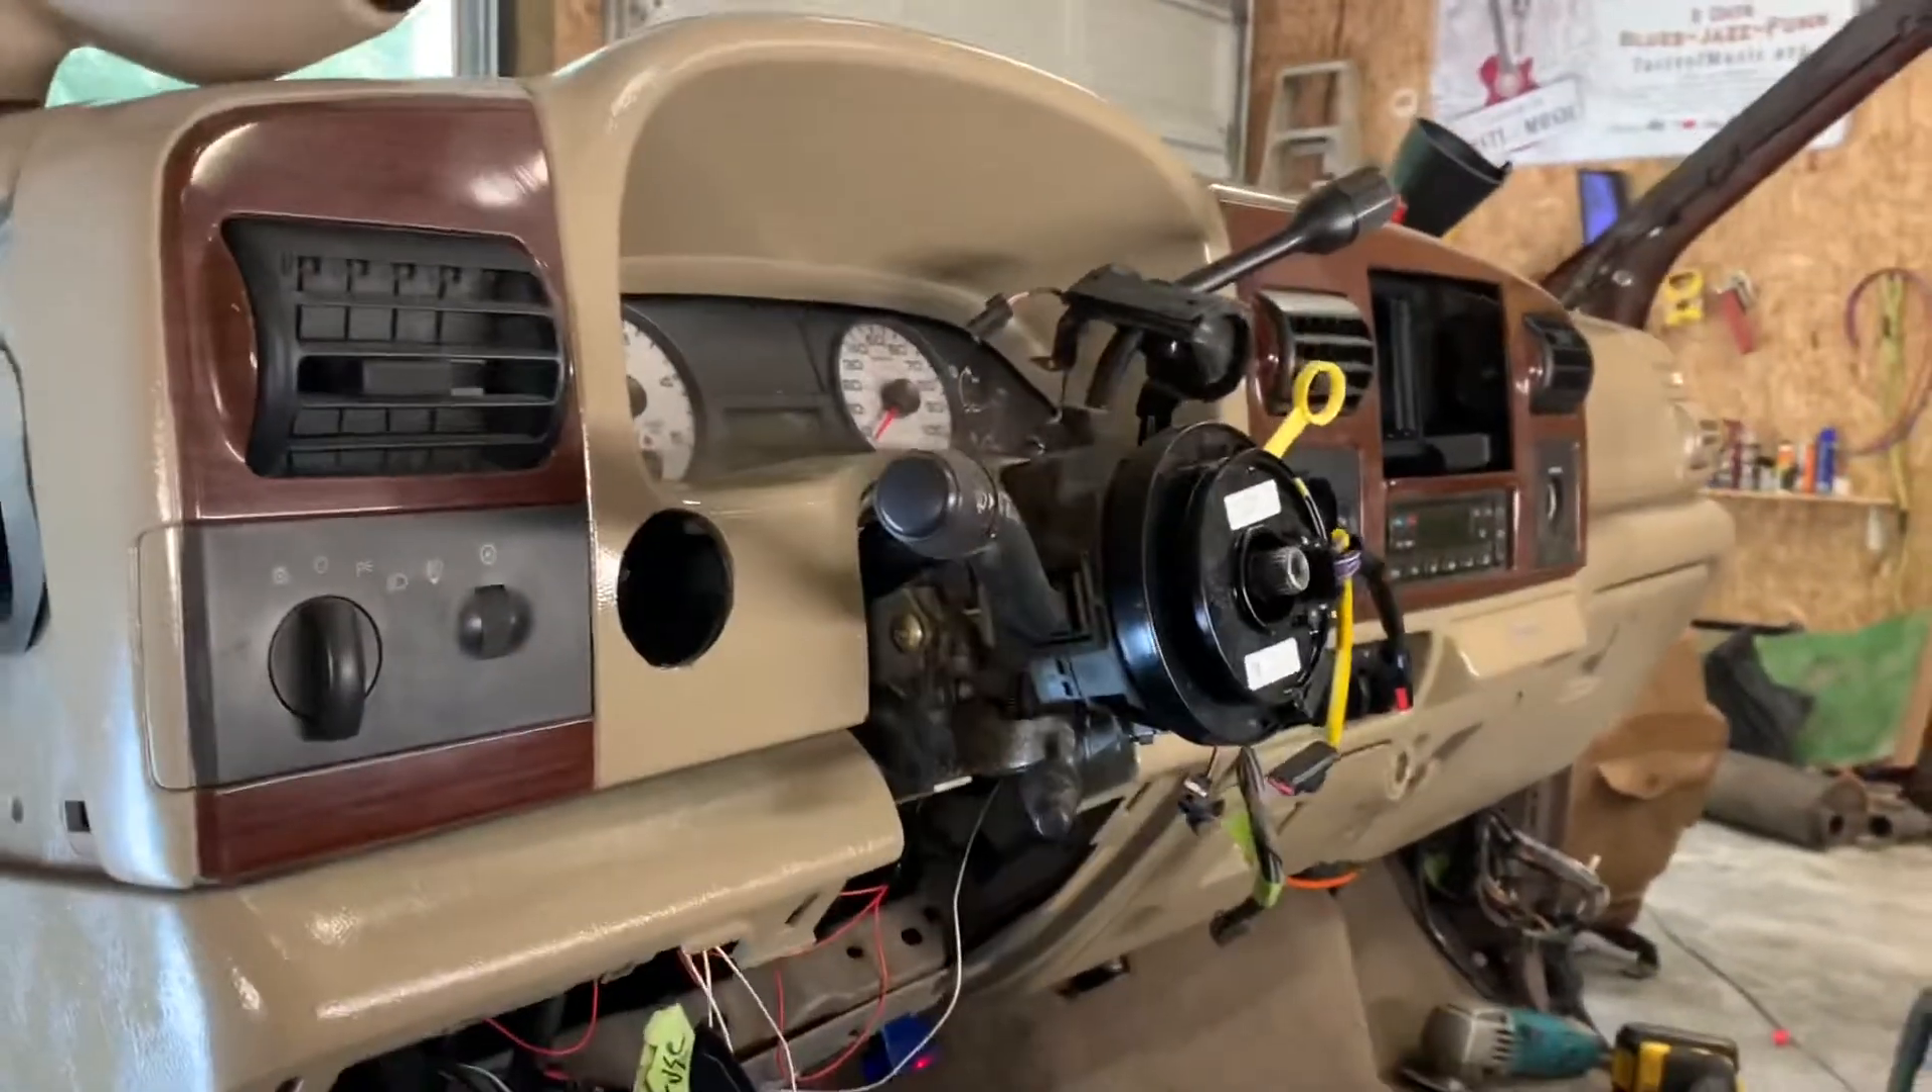So see the inside here it's kind of crazy still still a mess but I got the the dash in here looks pretty sweet.